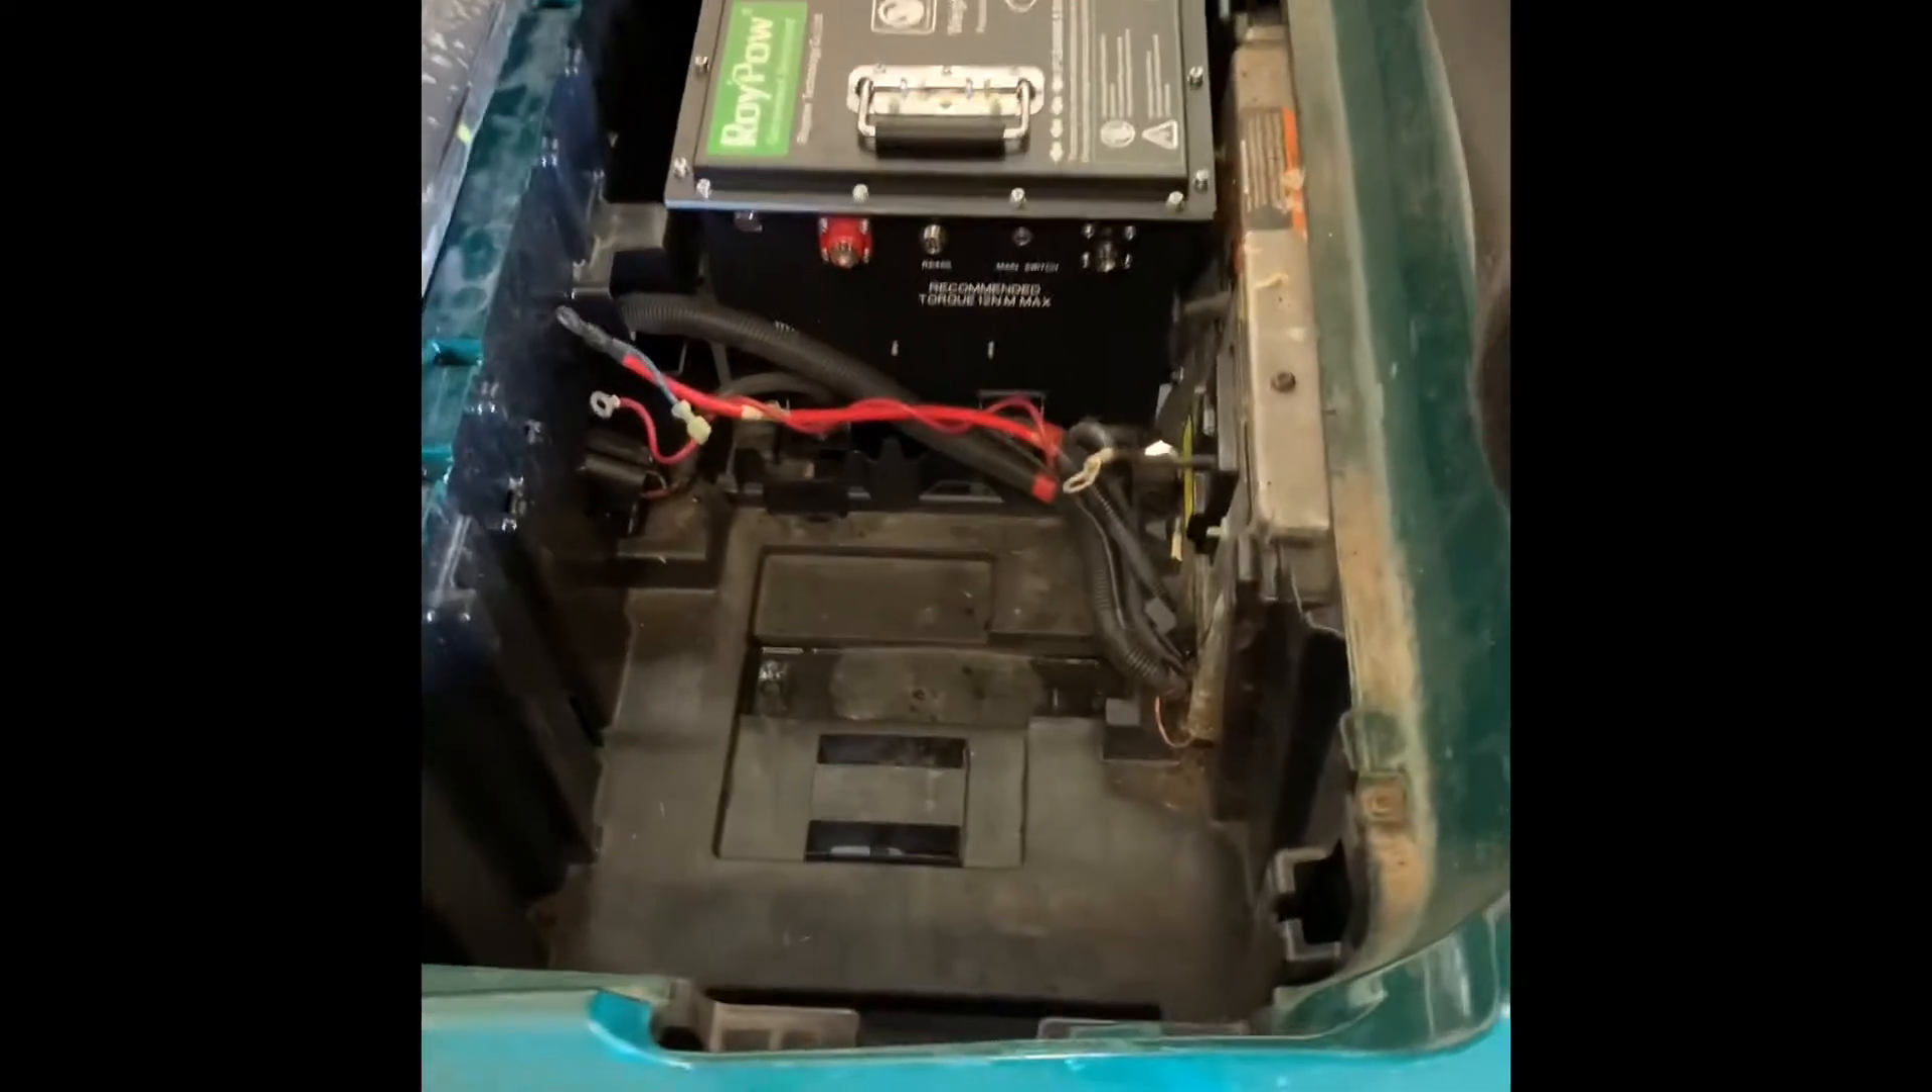So I put the battery in the golf cart.